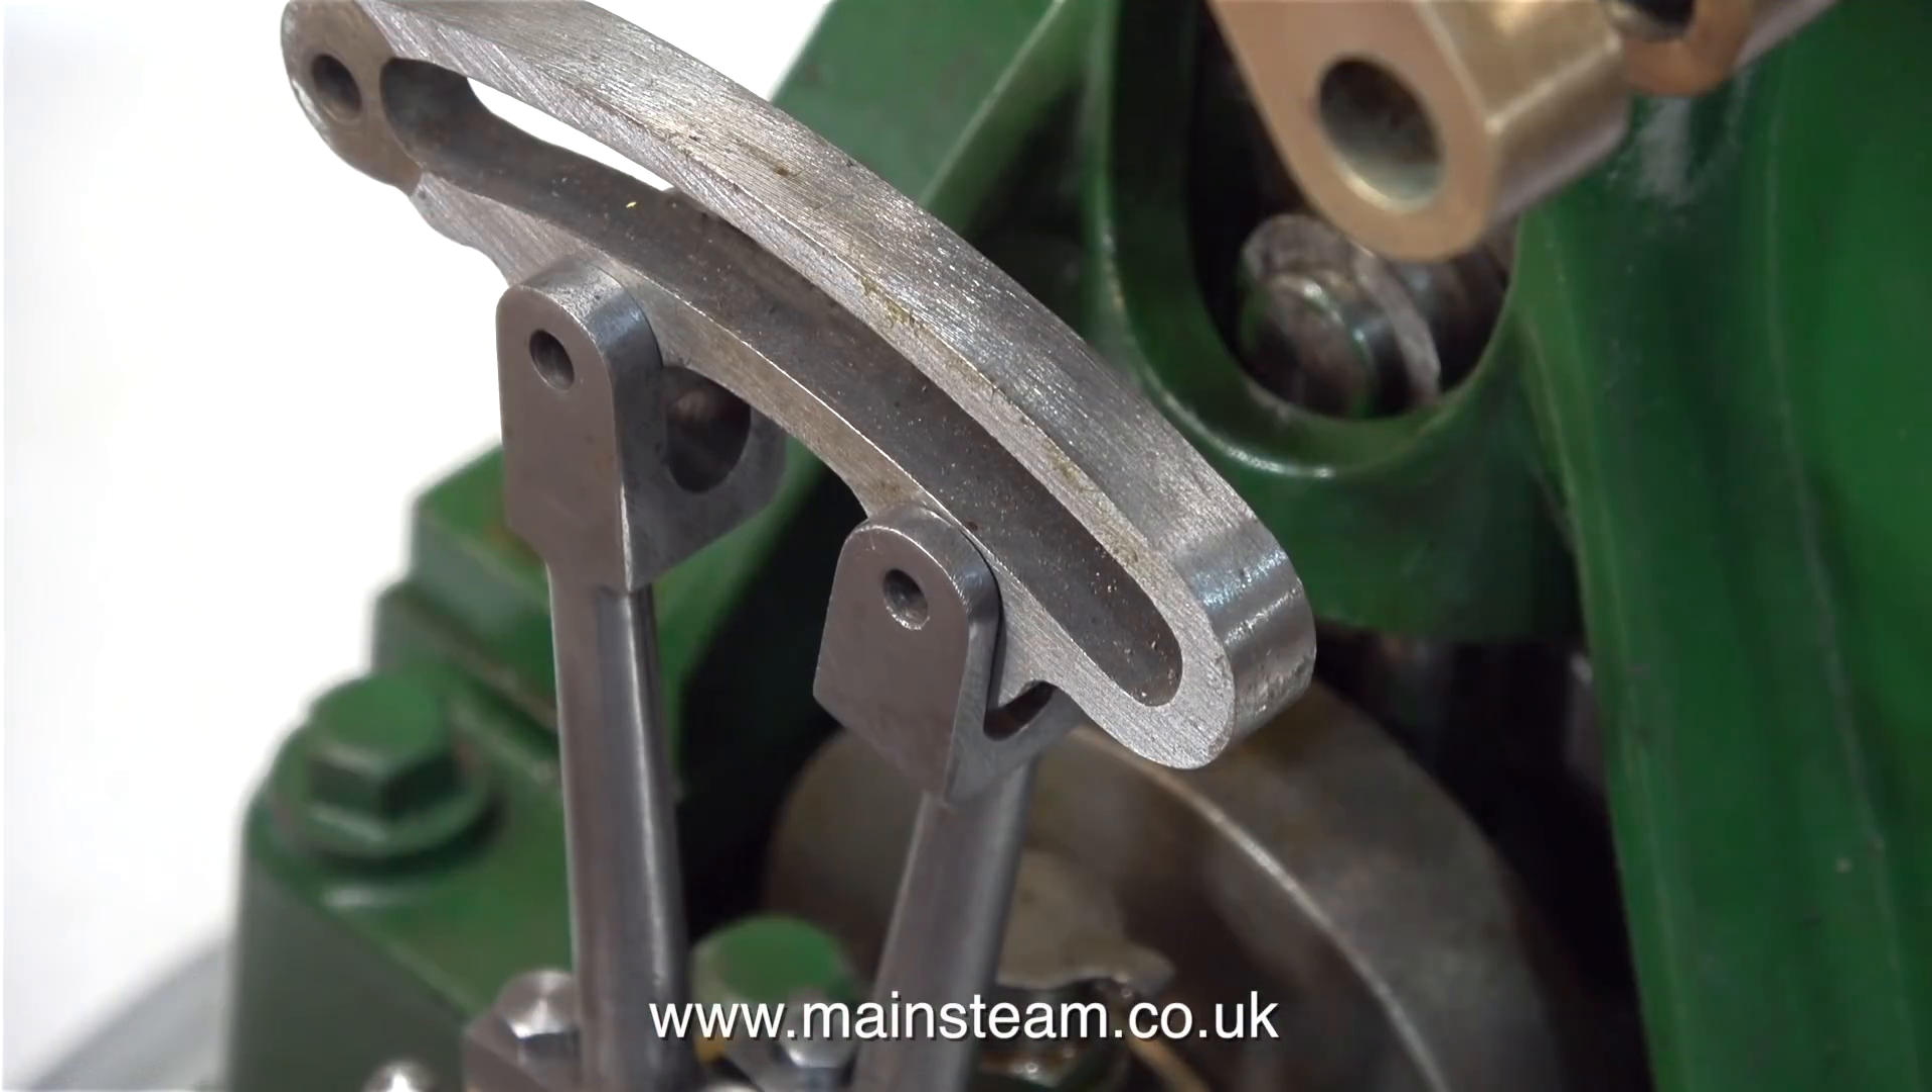In this clip you can clearly see that both of the eccentric rods line up perfectly with the expansion link.